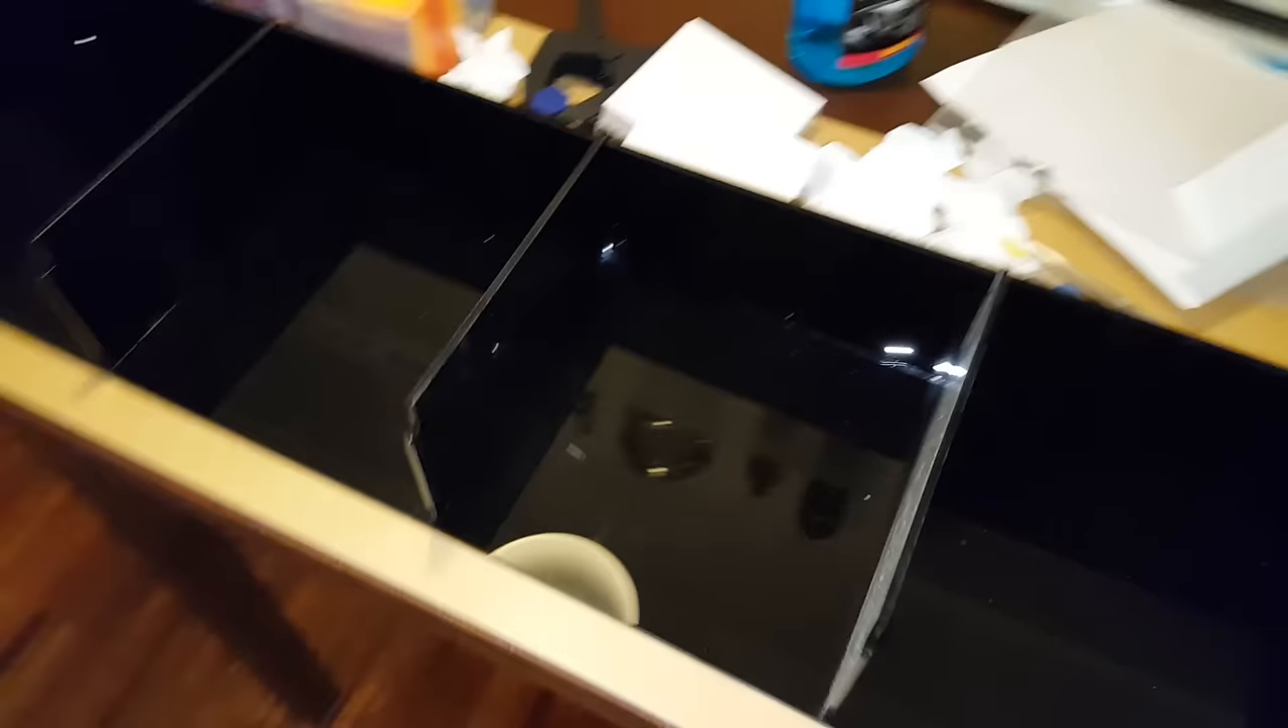I already got the back glued and all the dividers as you can see so it's looking pretty good.